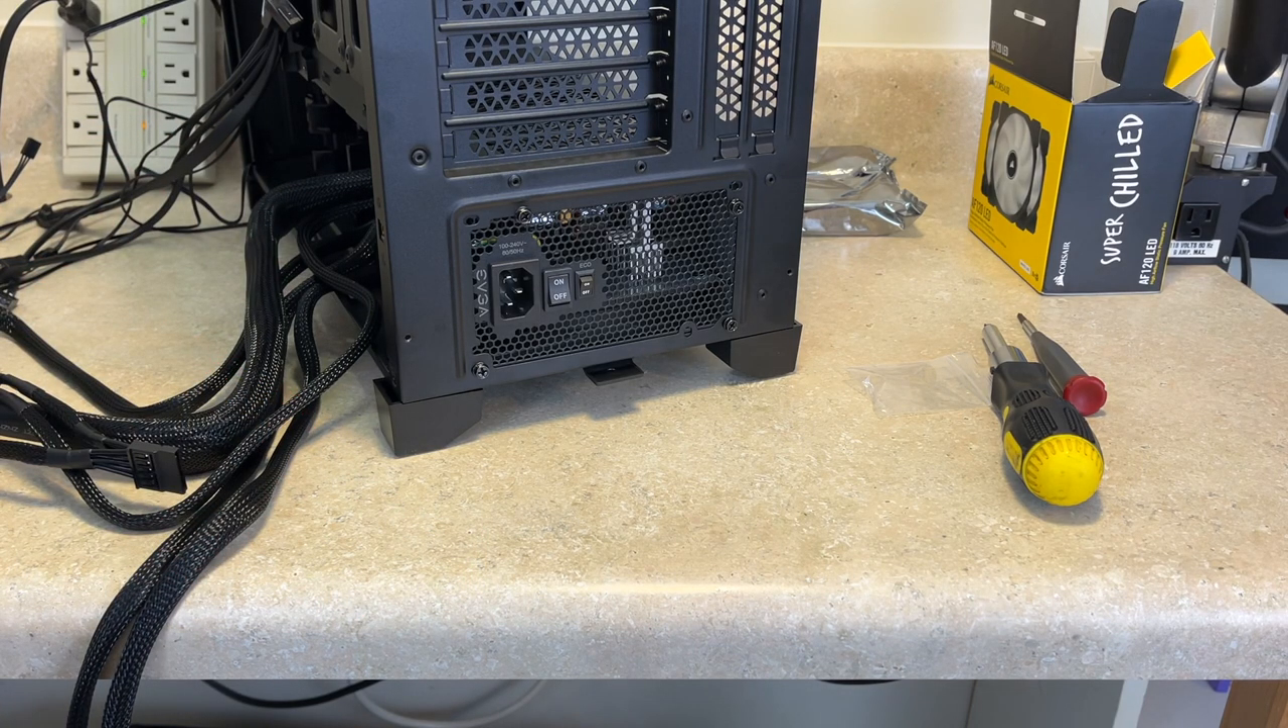We have successfully installed the power supply we screwed everything in and we went ahead and turn the switch on.